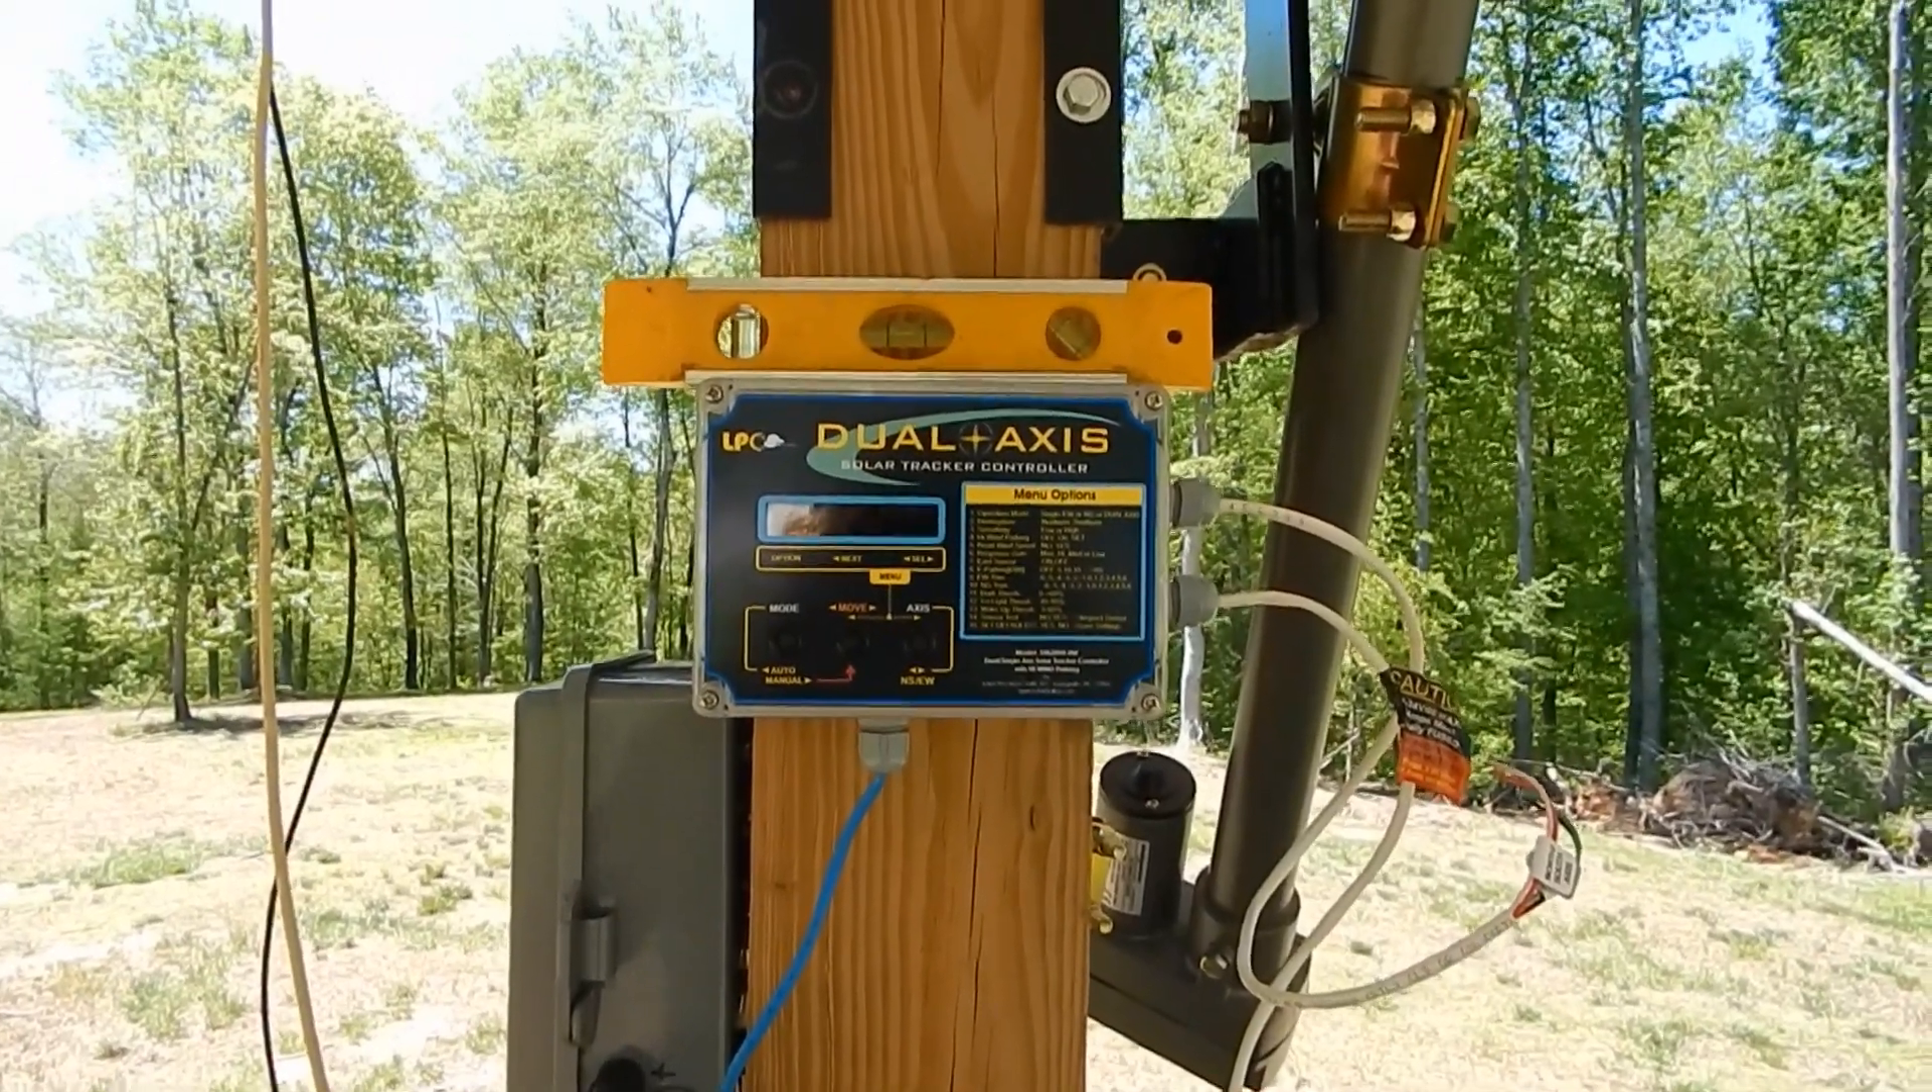There is the tracker unit bolted to the 6x6.